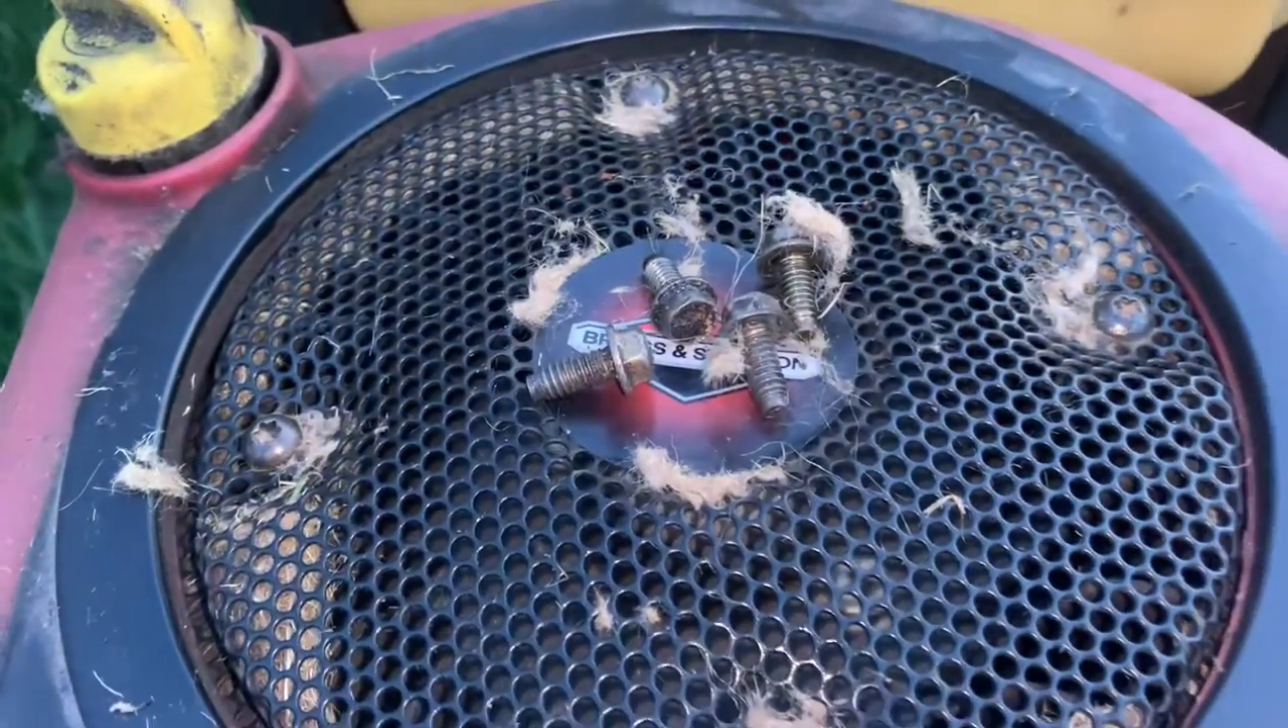We got four bolts to put back.